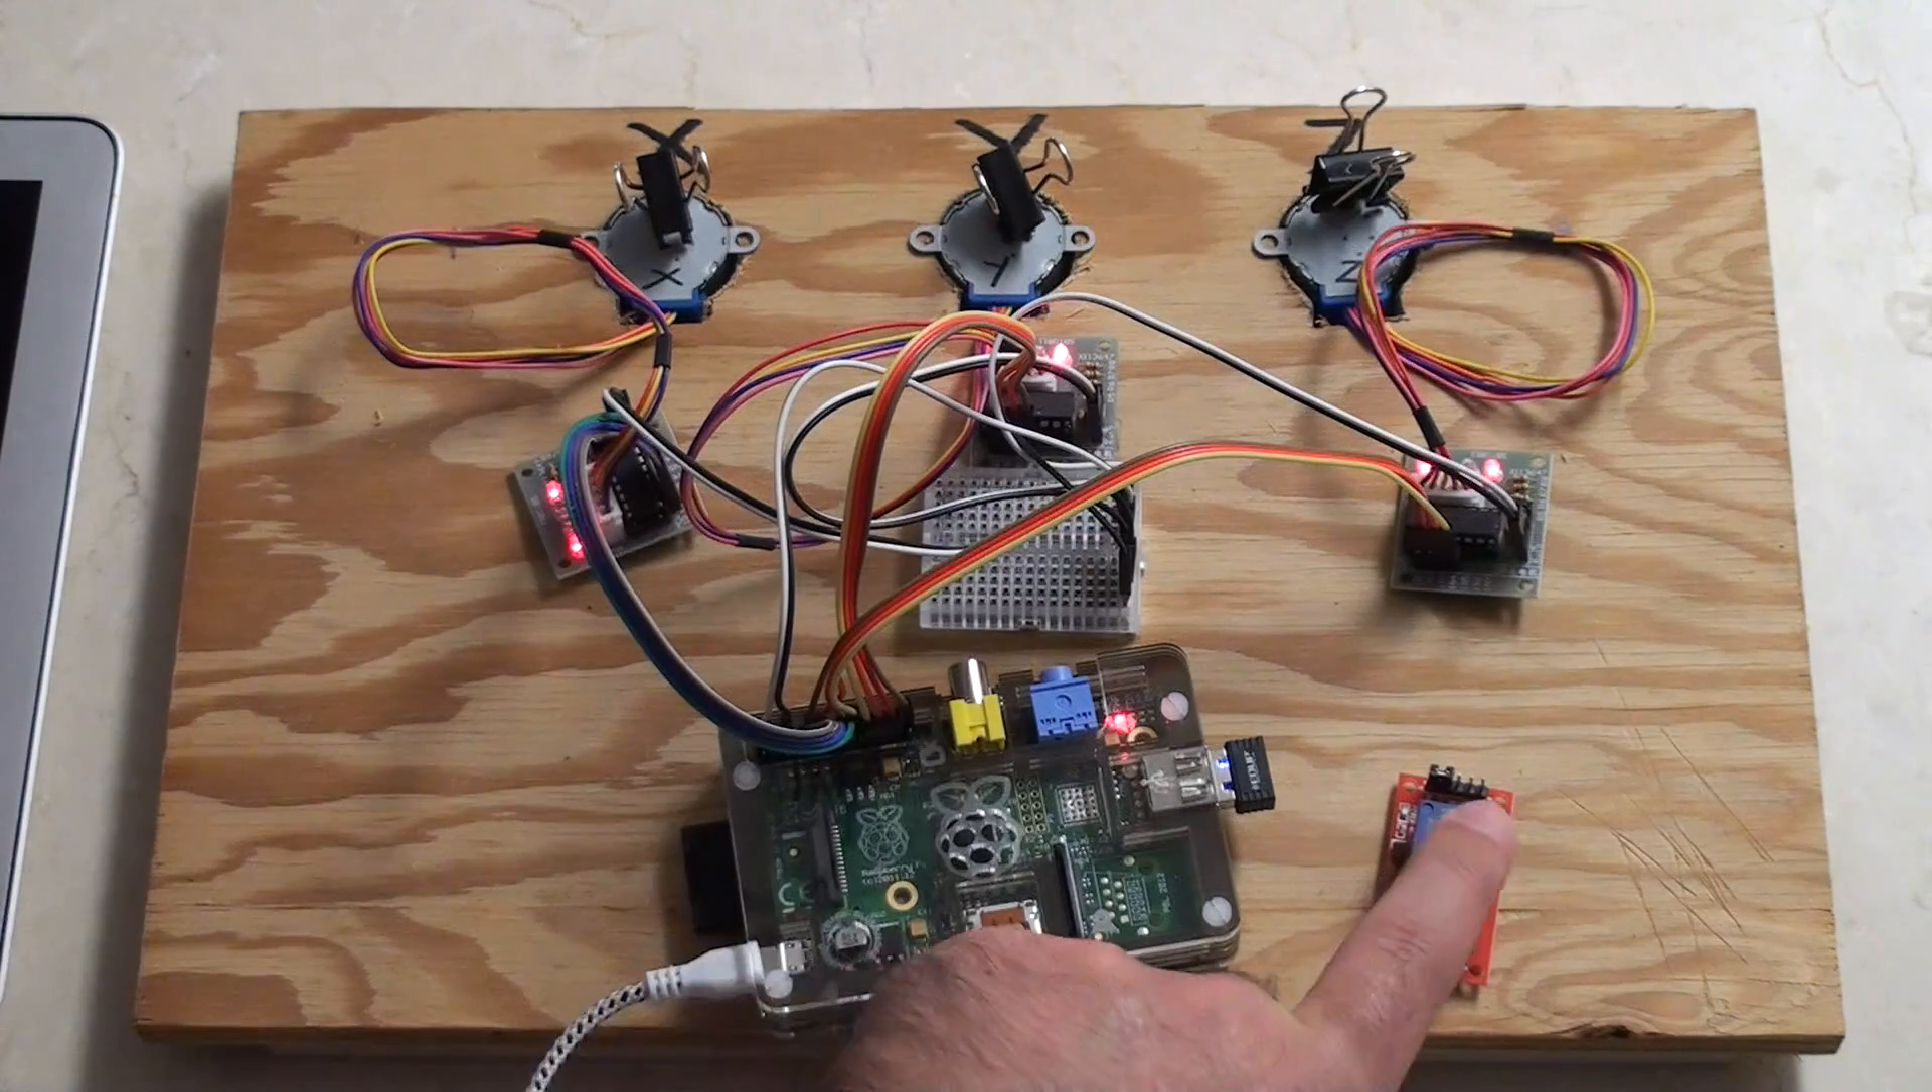I've got a one channel relay there which I haven't yet connected.